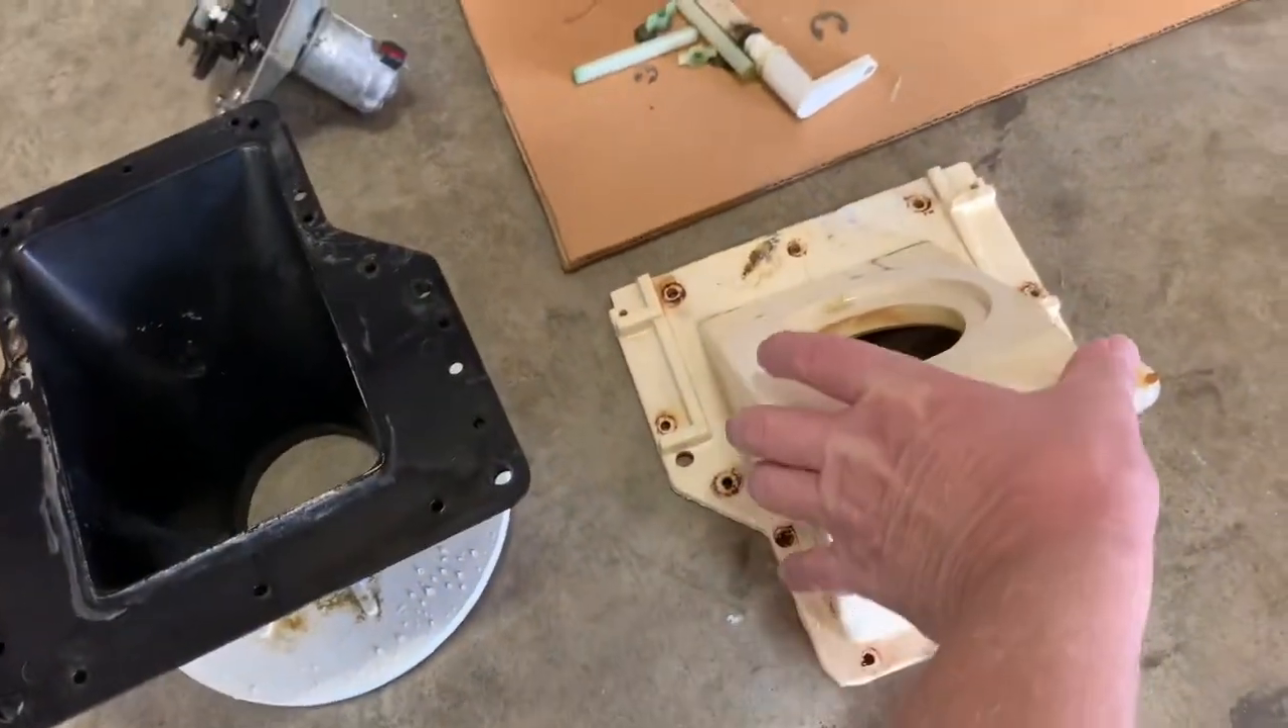I was able to get the hopper off.